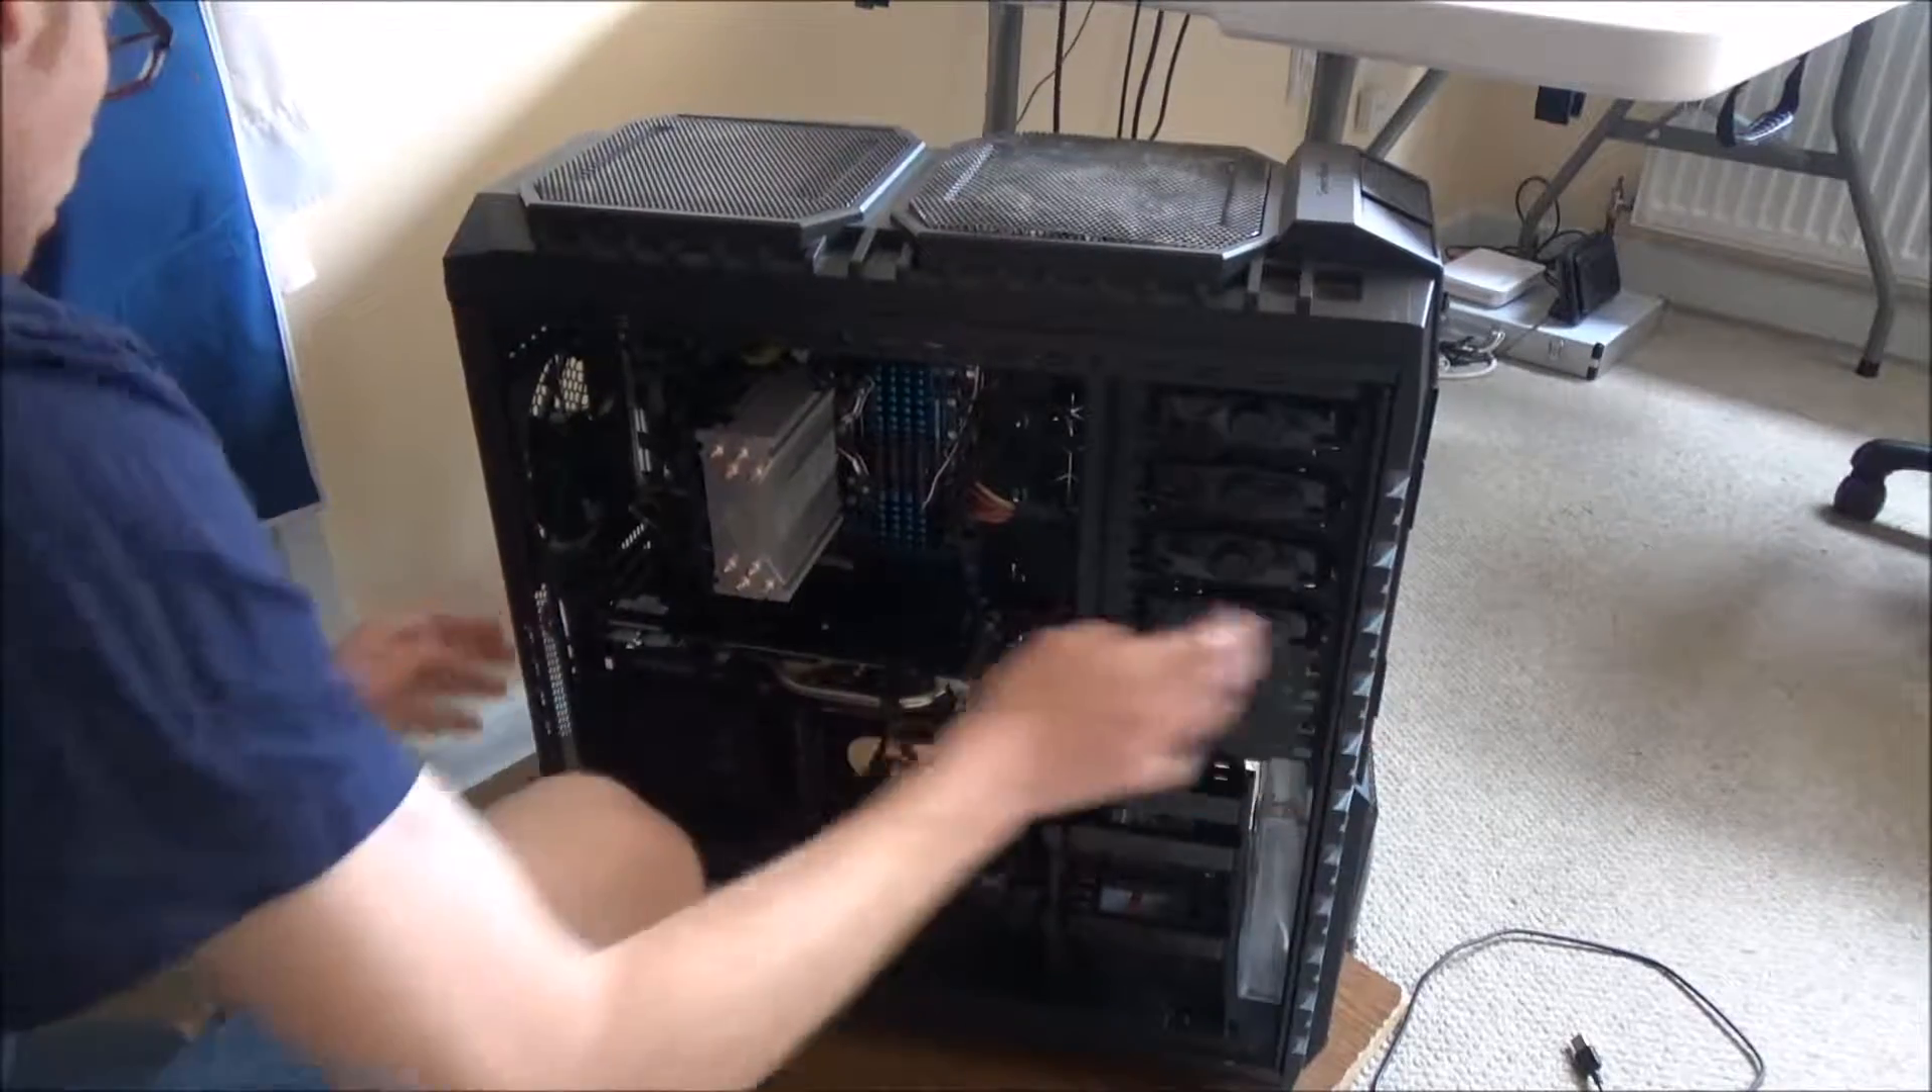Yes i have already taken the sides off.